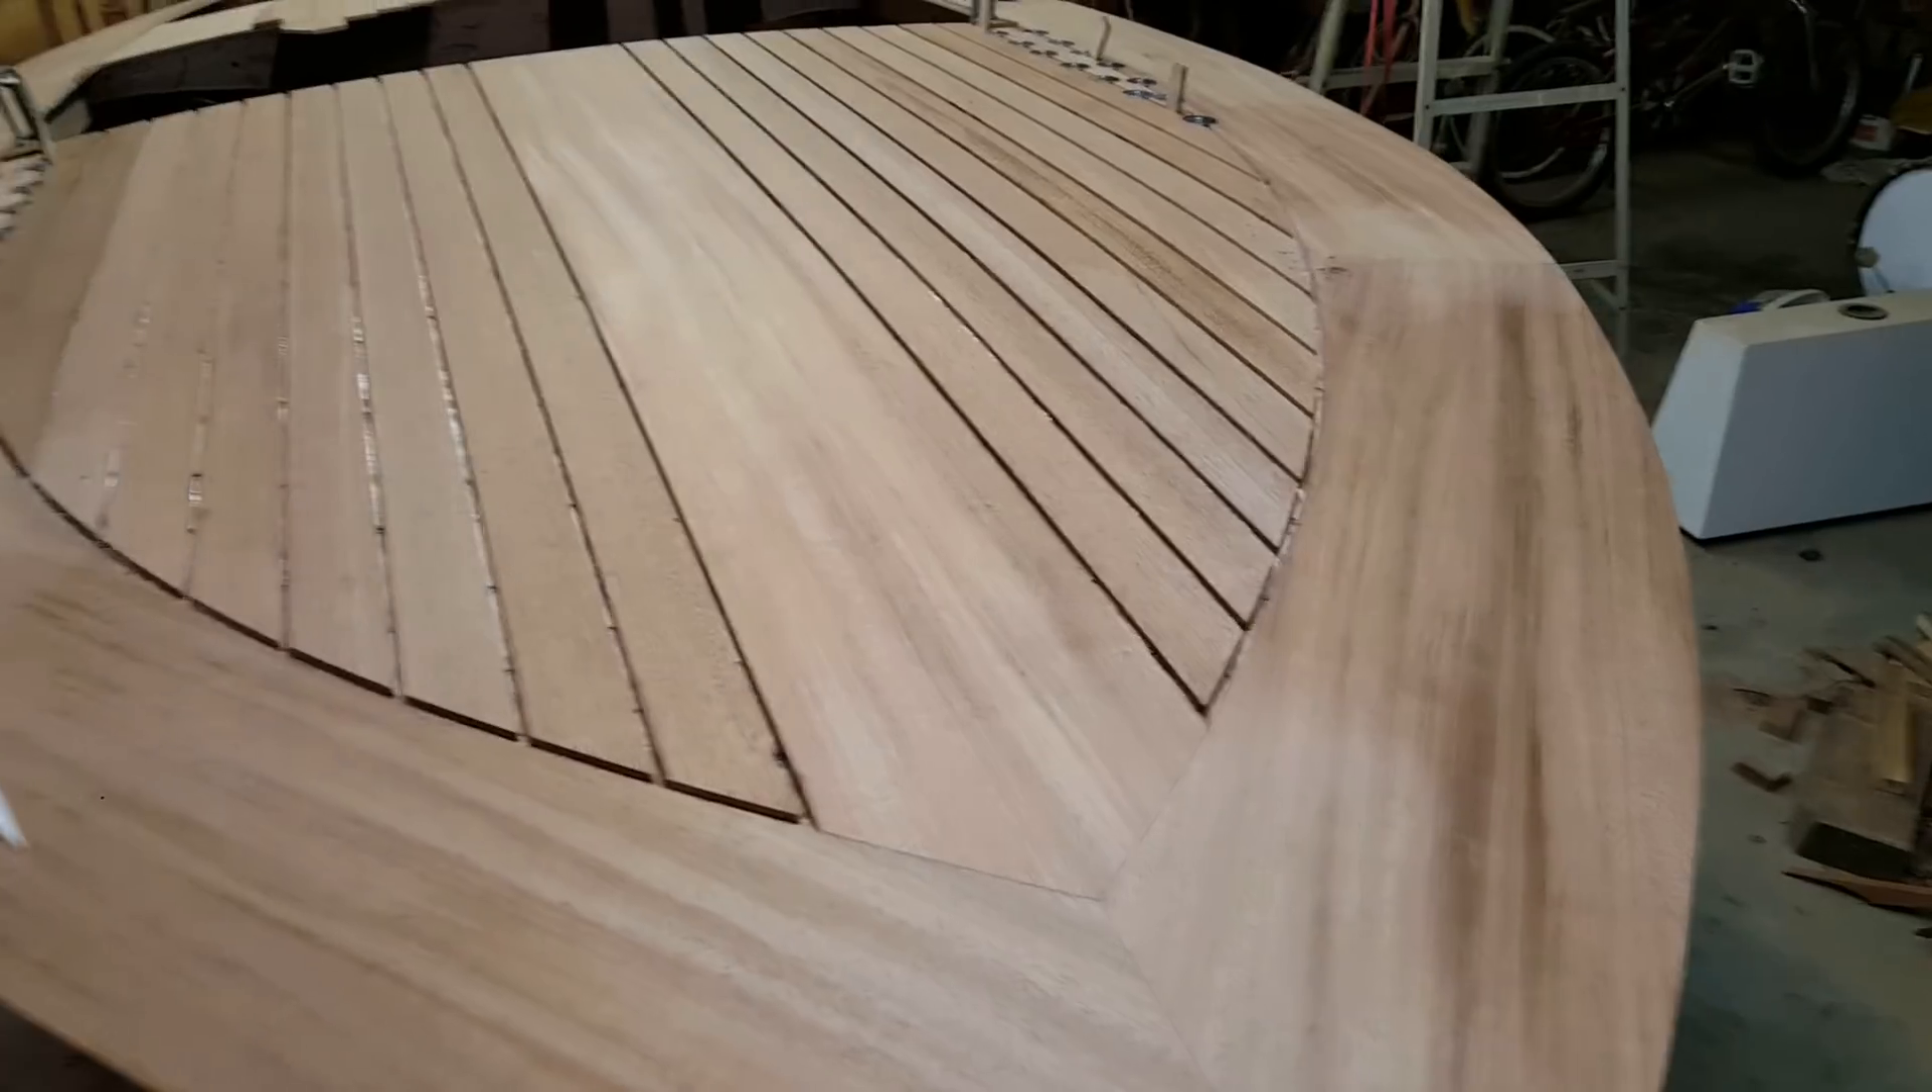So the bow is officially done as far as planking glued down.